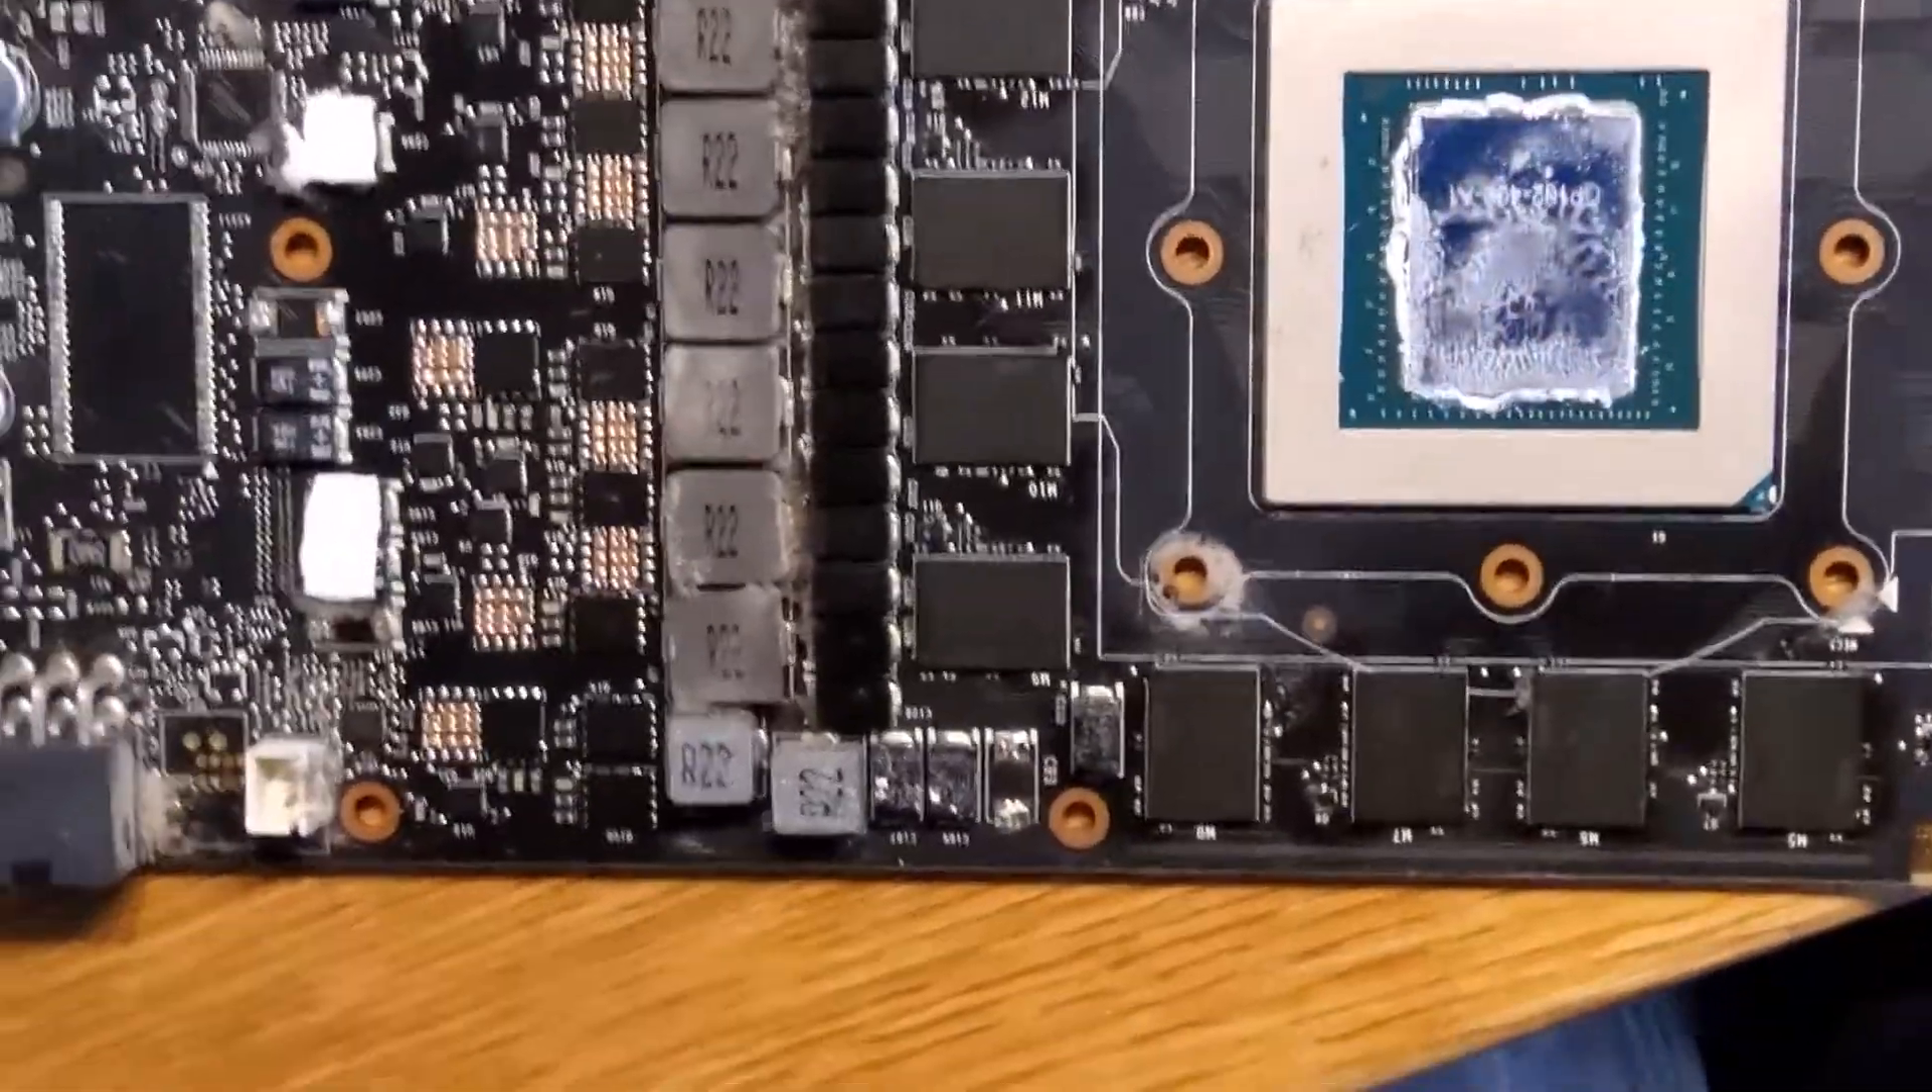We've got the insulation pads on here and this is the complete bare bones card it's completely naked at that point so I can finally start putting on the aftermarket cooler.